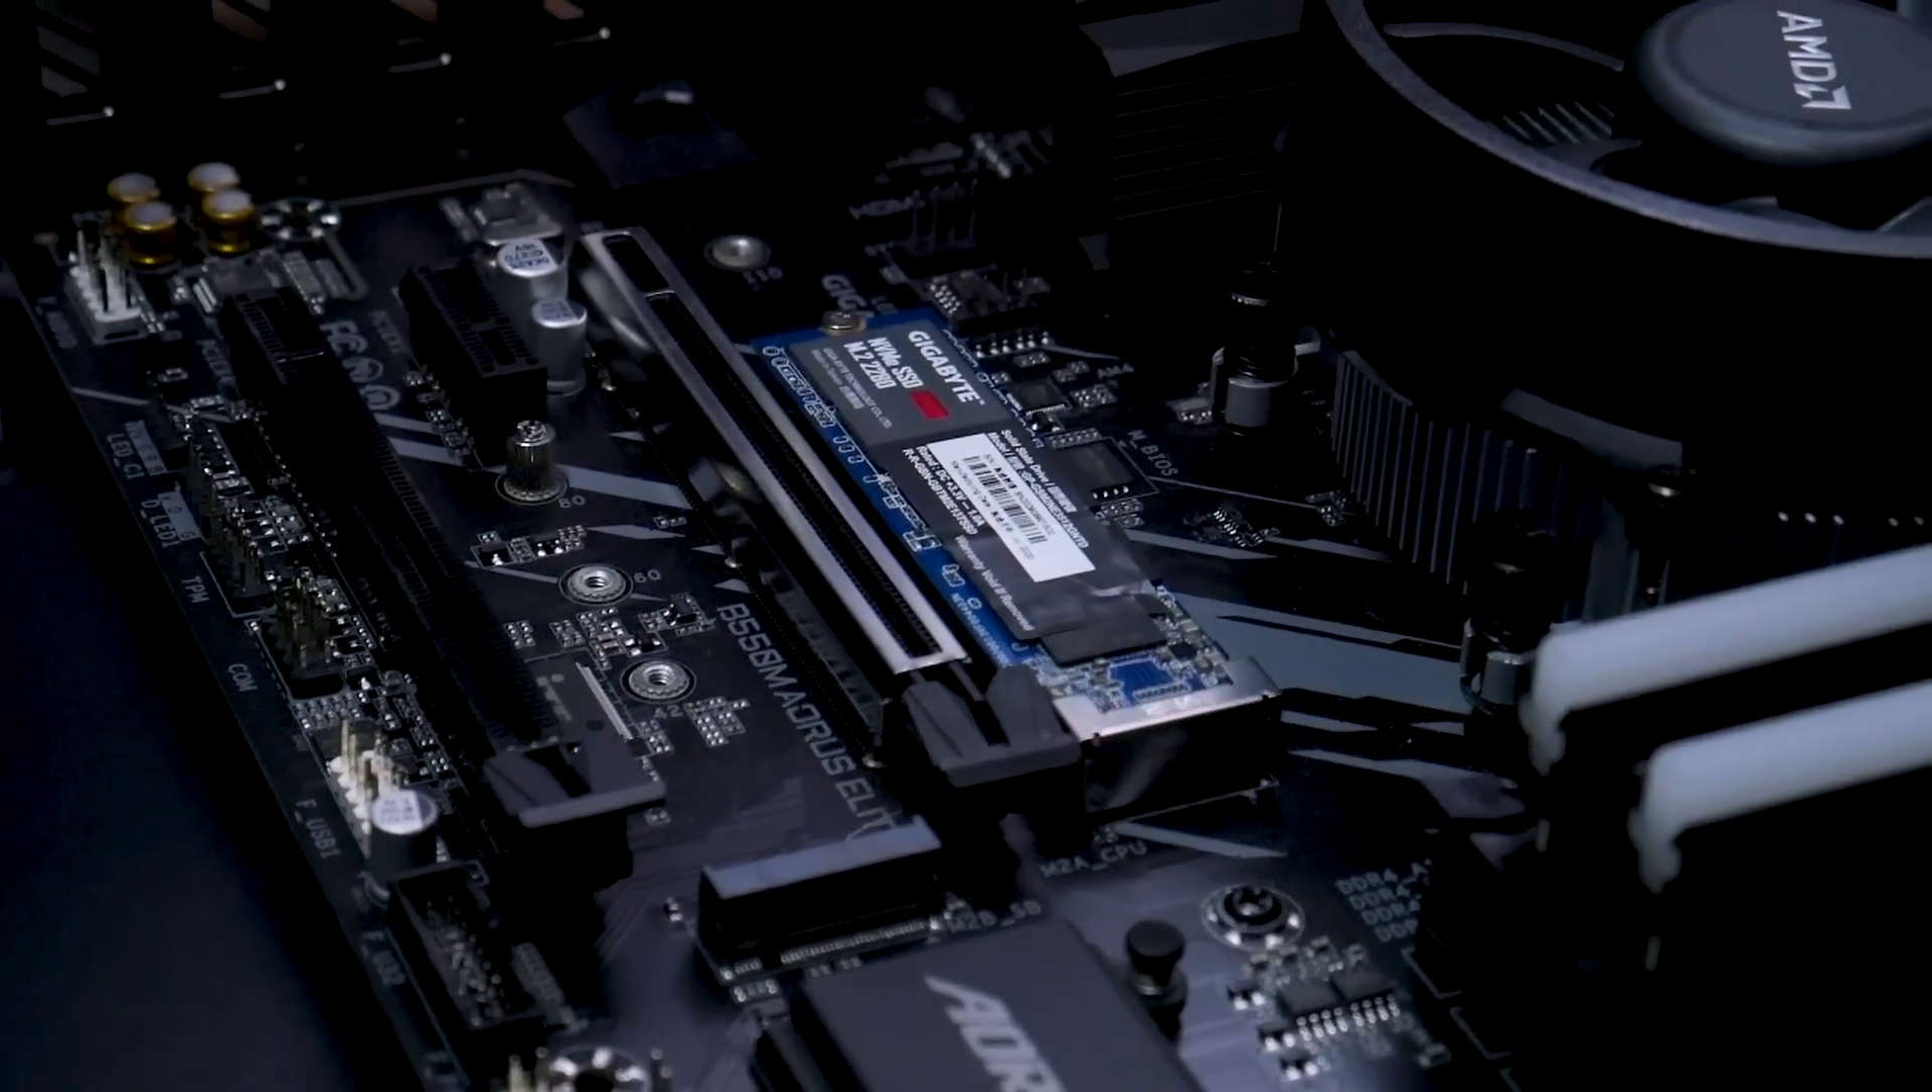M2 colocado. Agora, vamos partir pra outras peças, como placa de vídeo, por exemplo, e SSD.